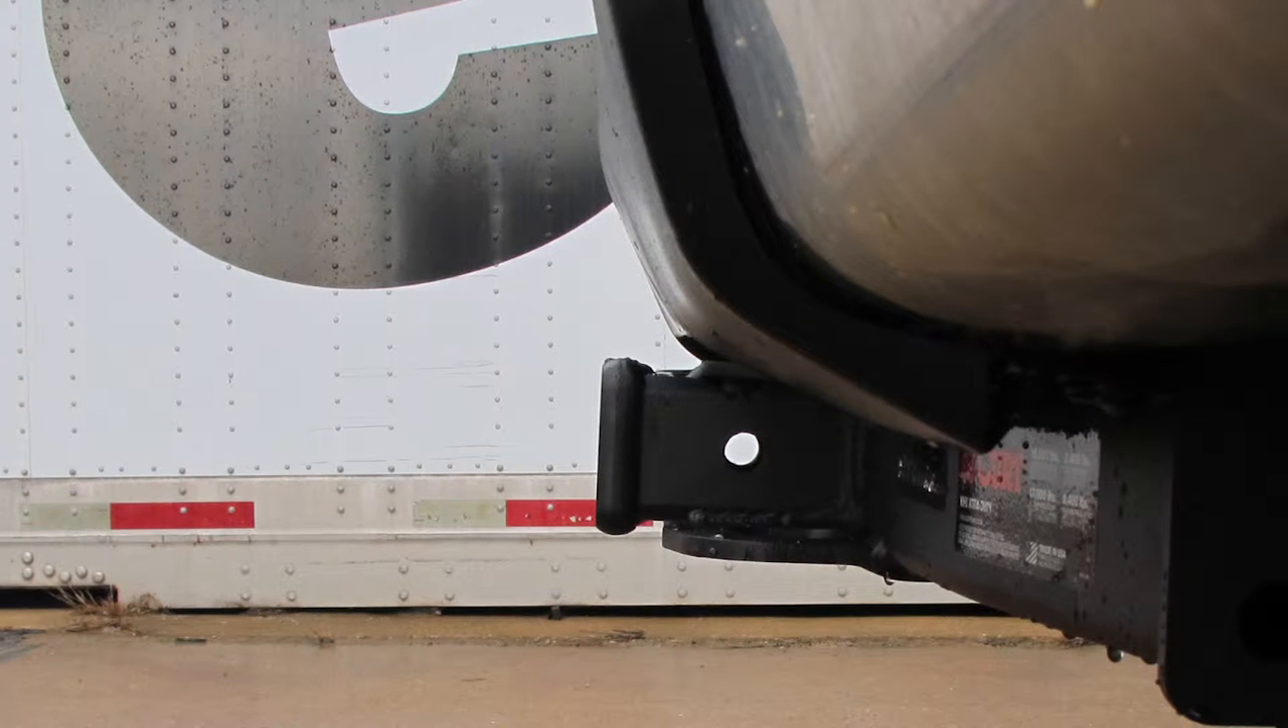Also, one other detail is that the hitch actually meets the very edge of a bumper, so it is flush.